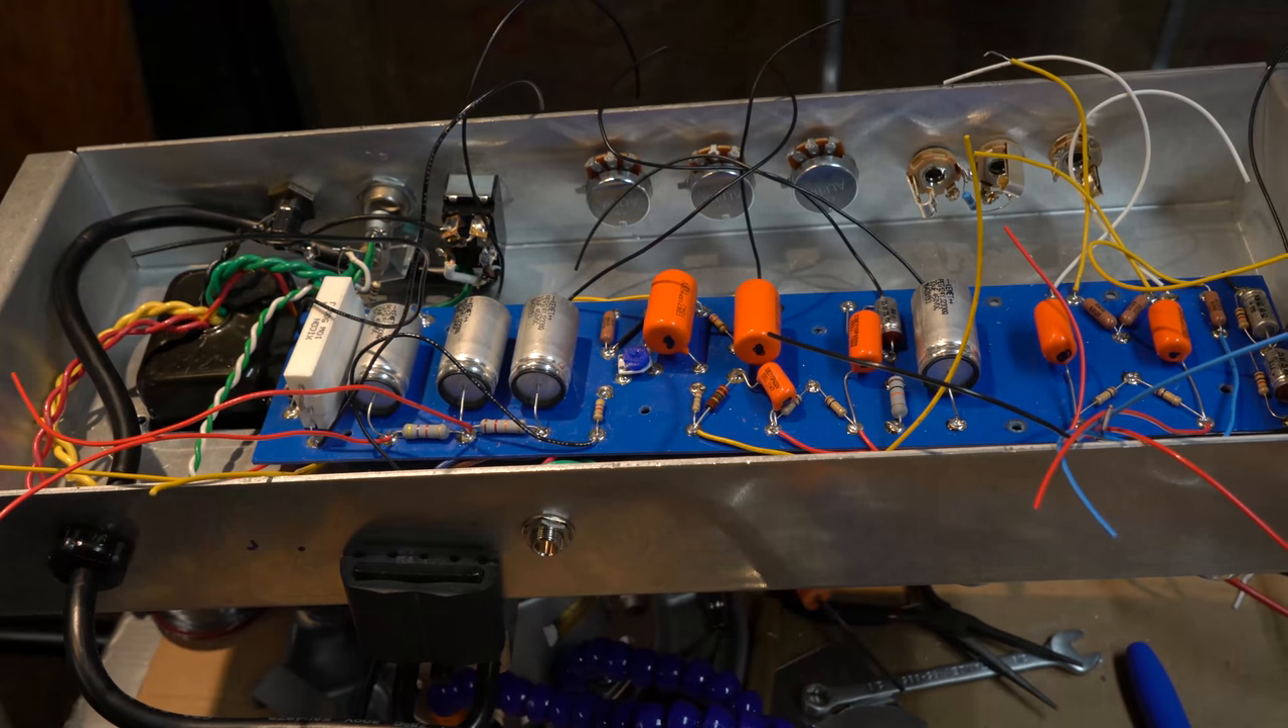We now have everything hooked up except what connects the board to the chassis to the different spots.